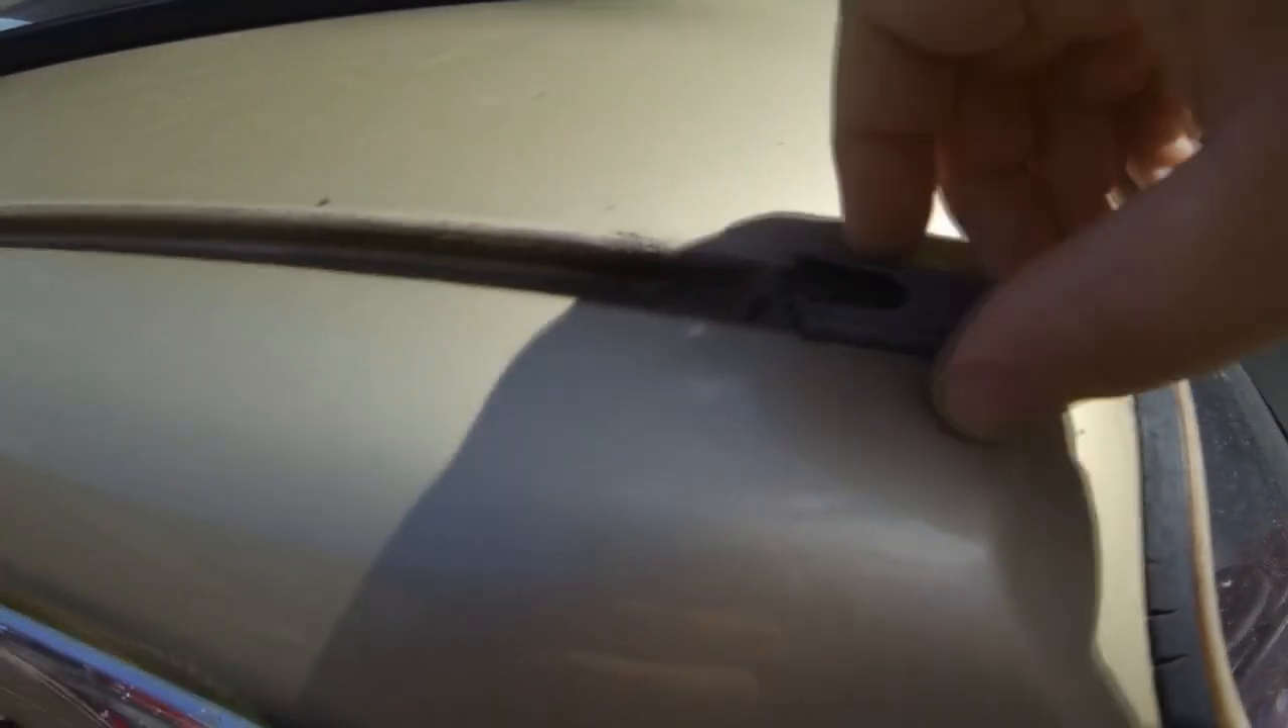And I just started to take the trim off now.